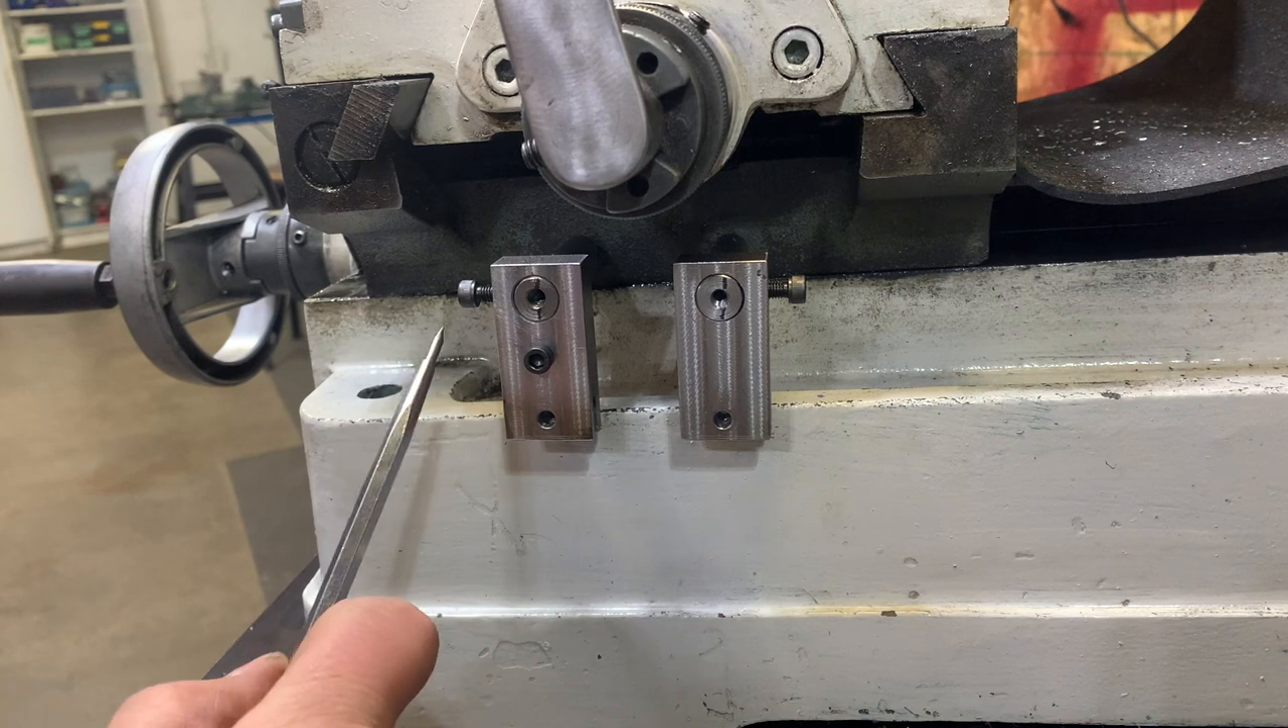We've got the pivots done. They're all drilled and tapped. The set screws on each side. Nice and easy to reach.